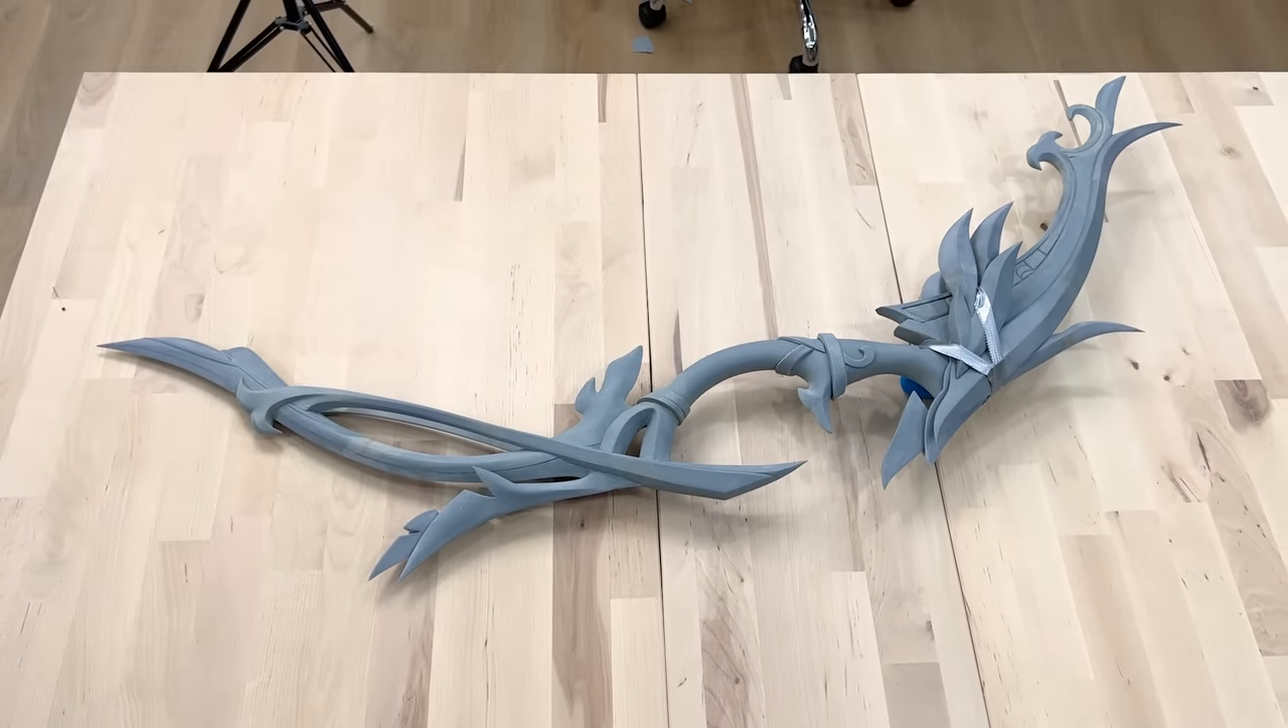Just had to attach the two side feathers temporarily with some duct tape. And as you can see, the giant Aqua Simulacra puzzle was complete.